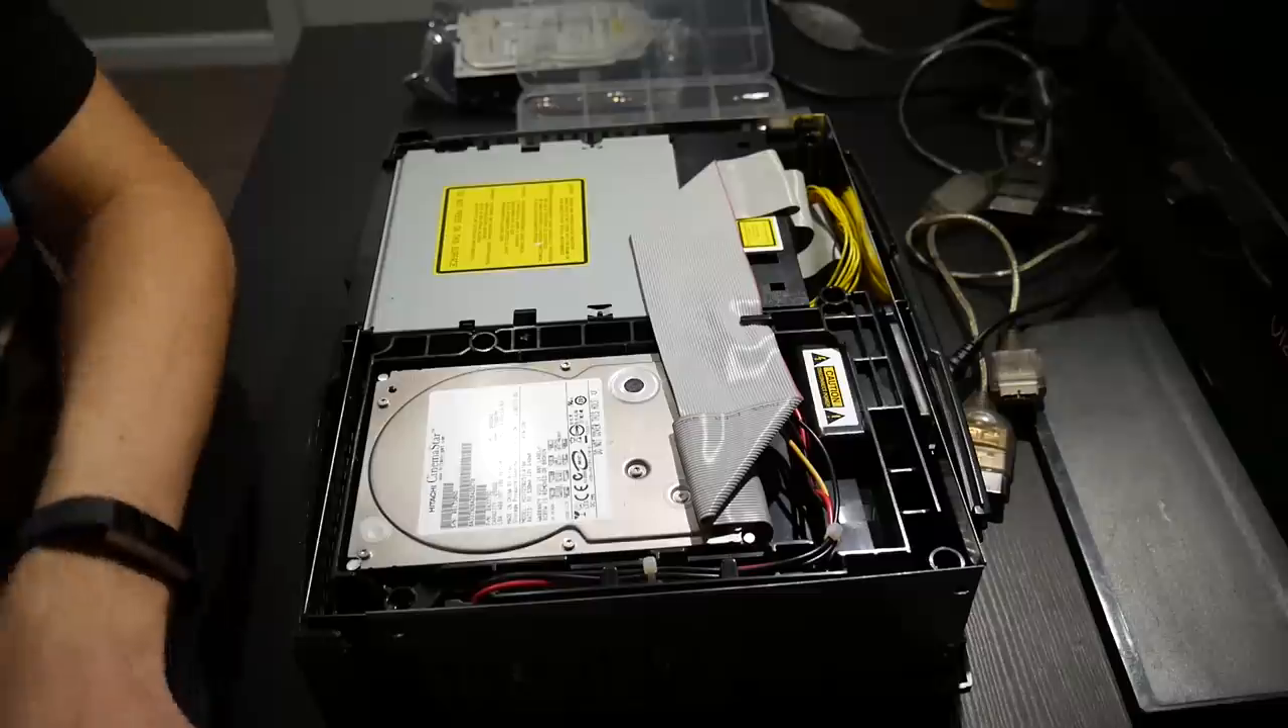All right and there we go we have access to the insides of the system now.